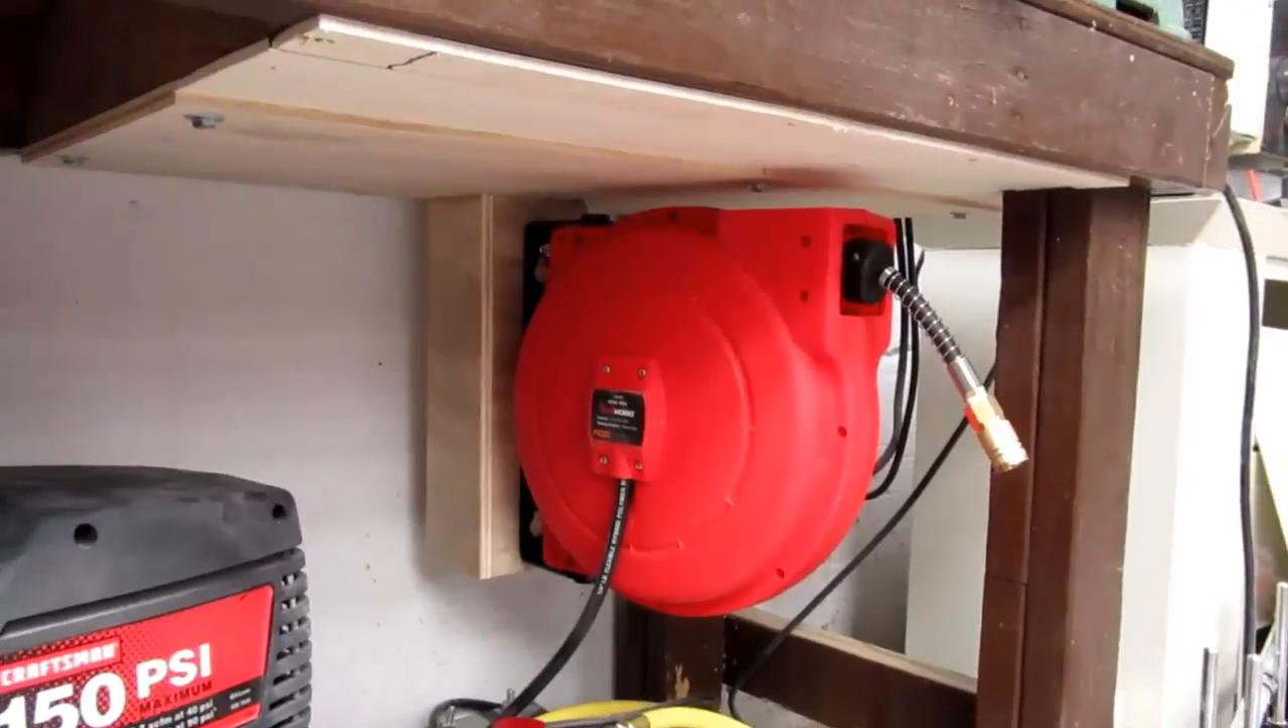Here's the final installation of the air hose reel.